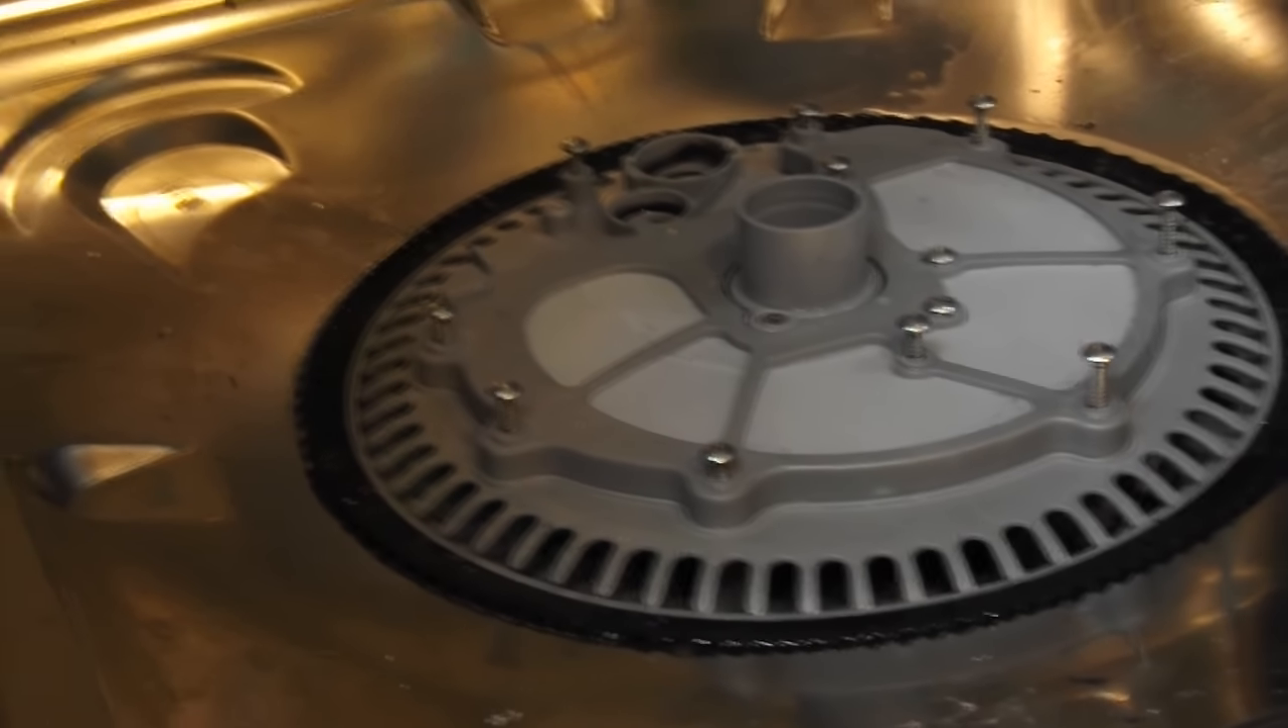But anyway, I took all the screws out. Put the cover right in place. And now I'm getting ready to tighten them all down.